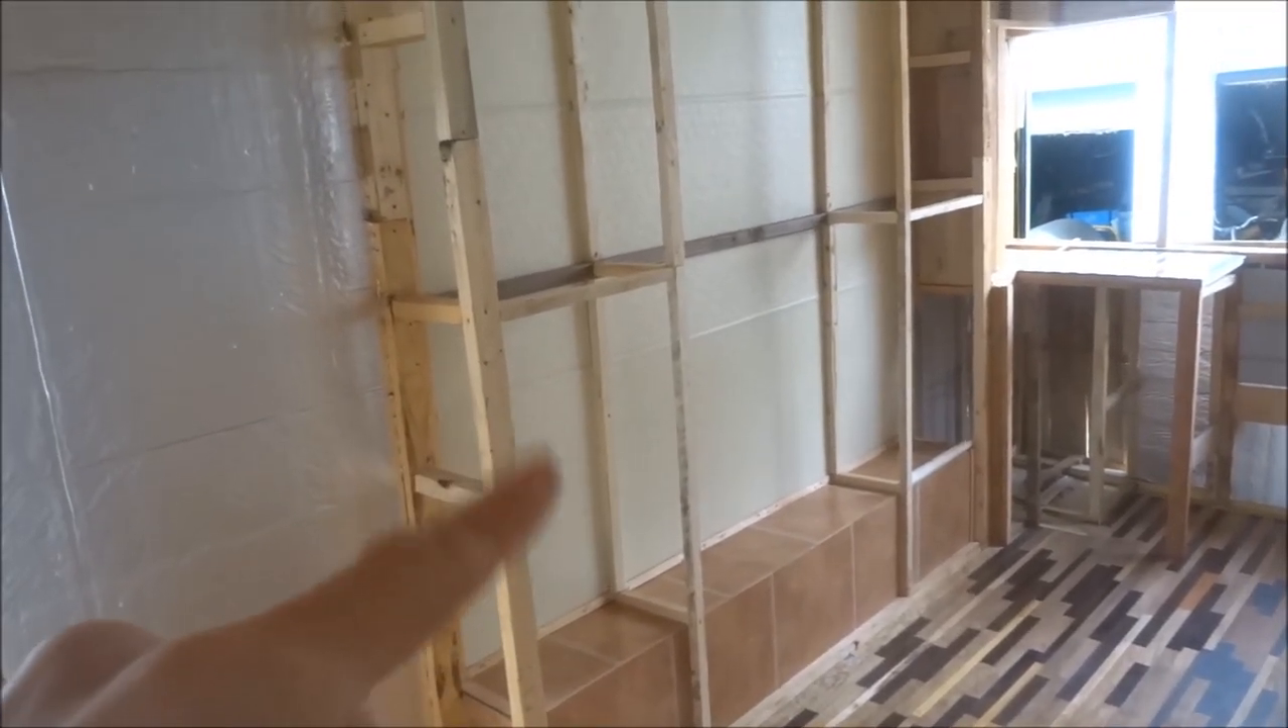This entertainment center is pretty much framed I still need to put up you know the walls and the flat surfaces here.